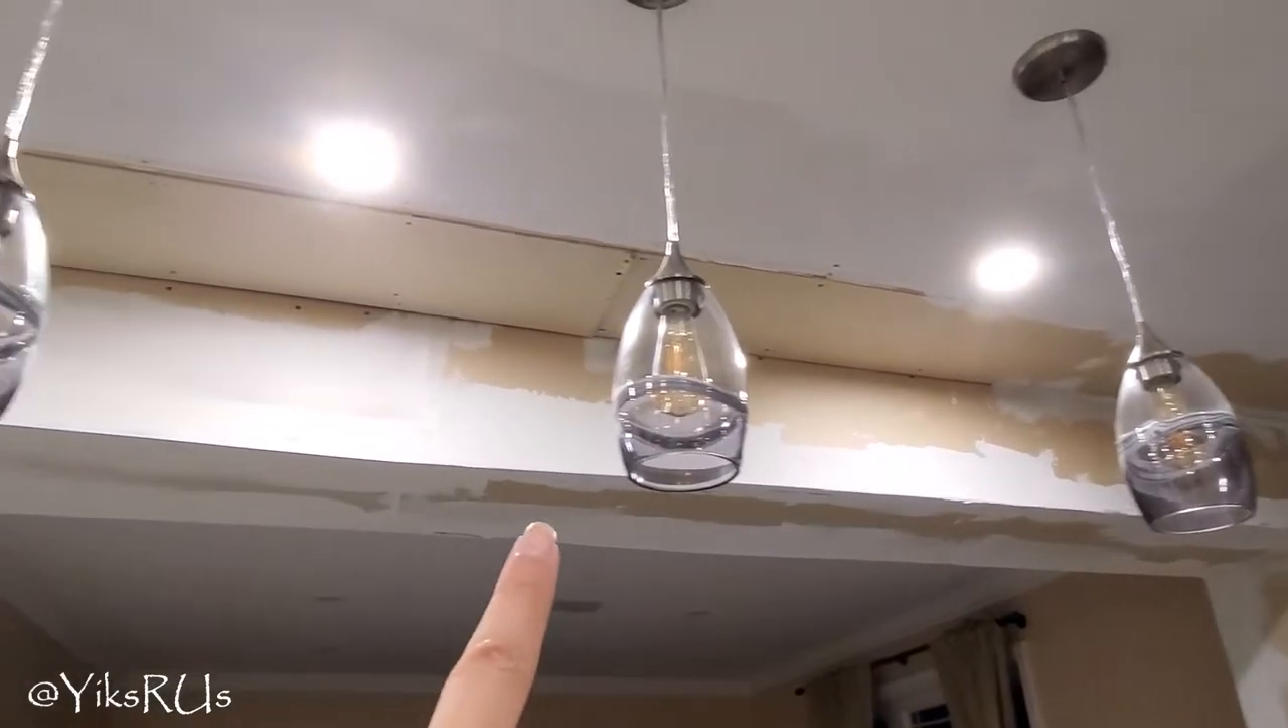Ooh, ceiling is still isn't done yet. The drywall is not done, but we got new lights installed.